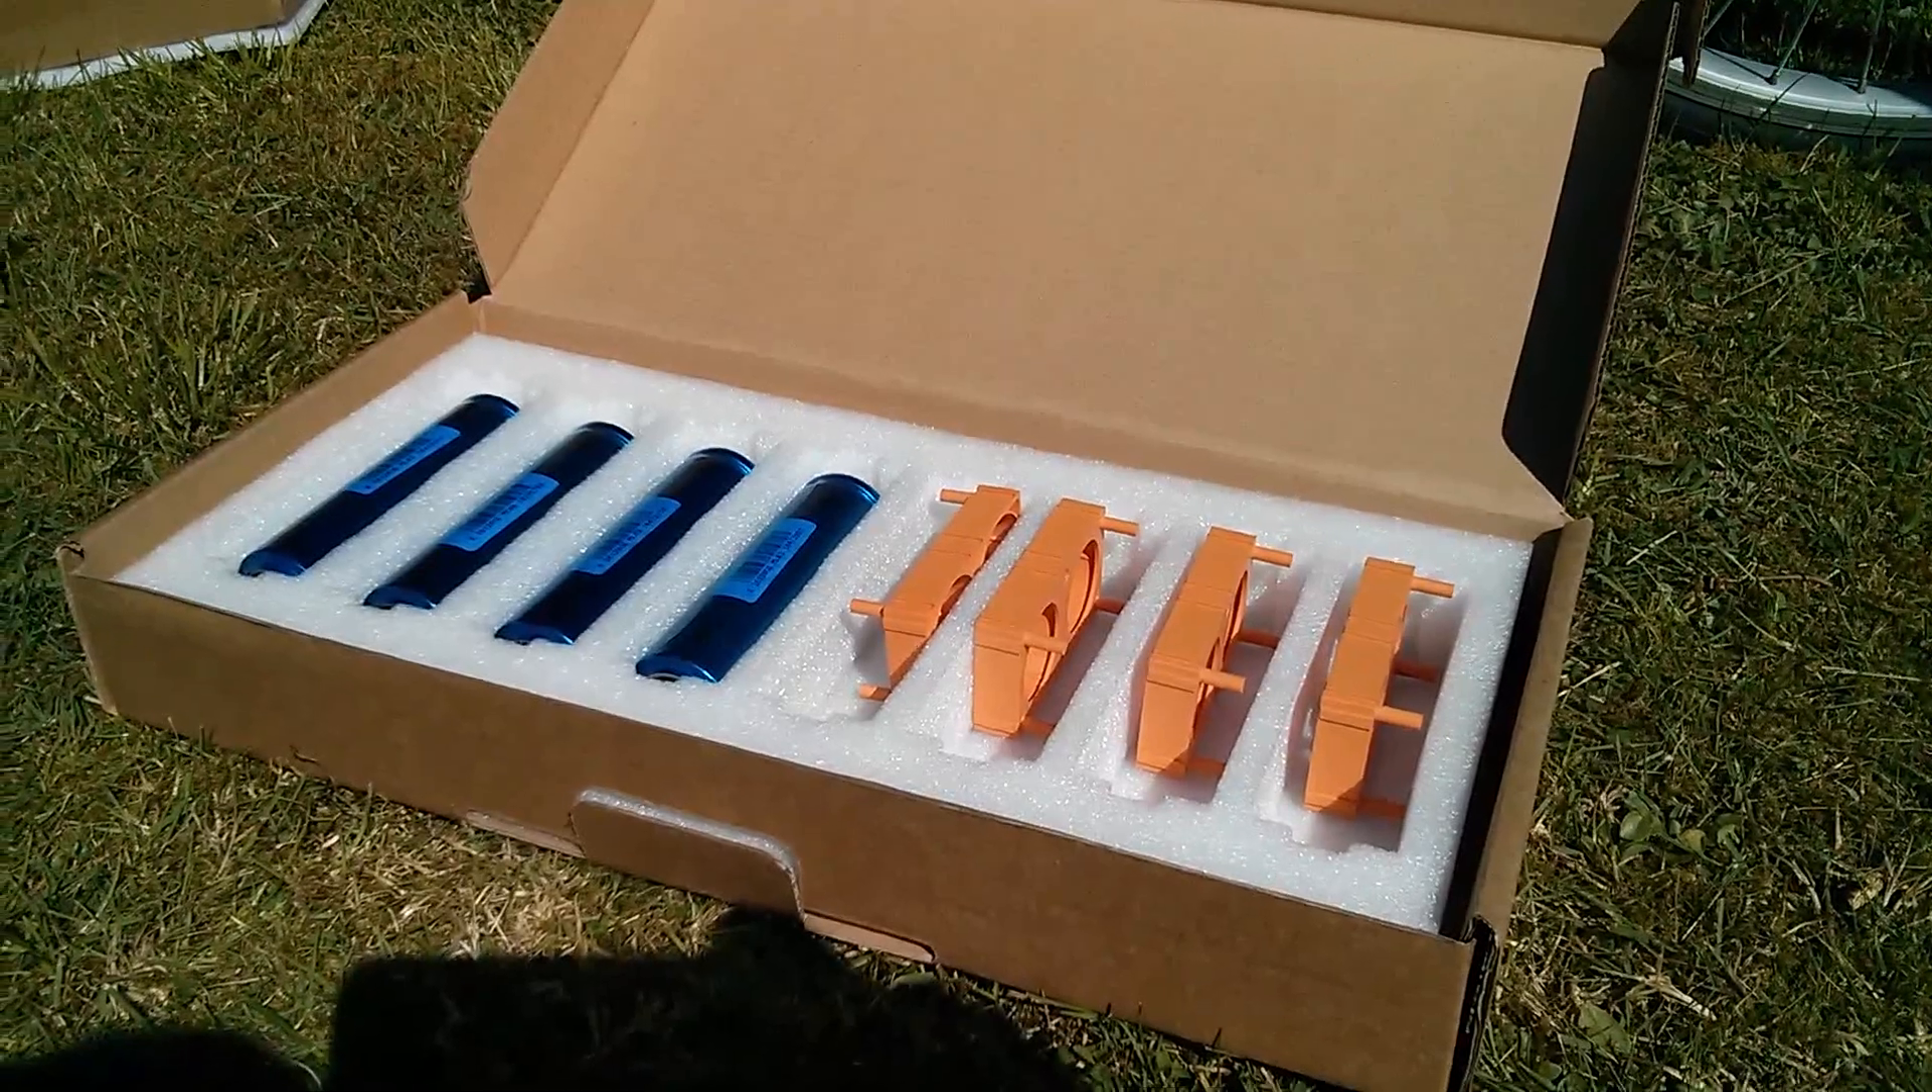The other four cells are still in their box, I haven't even attached them together yet.